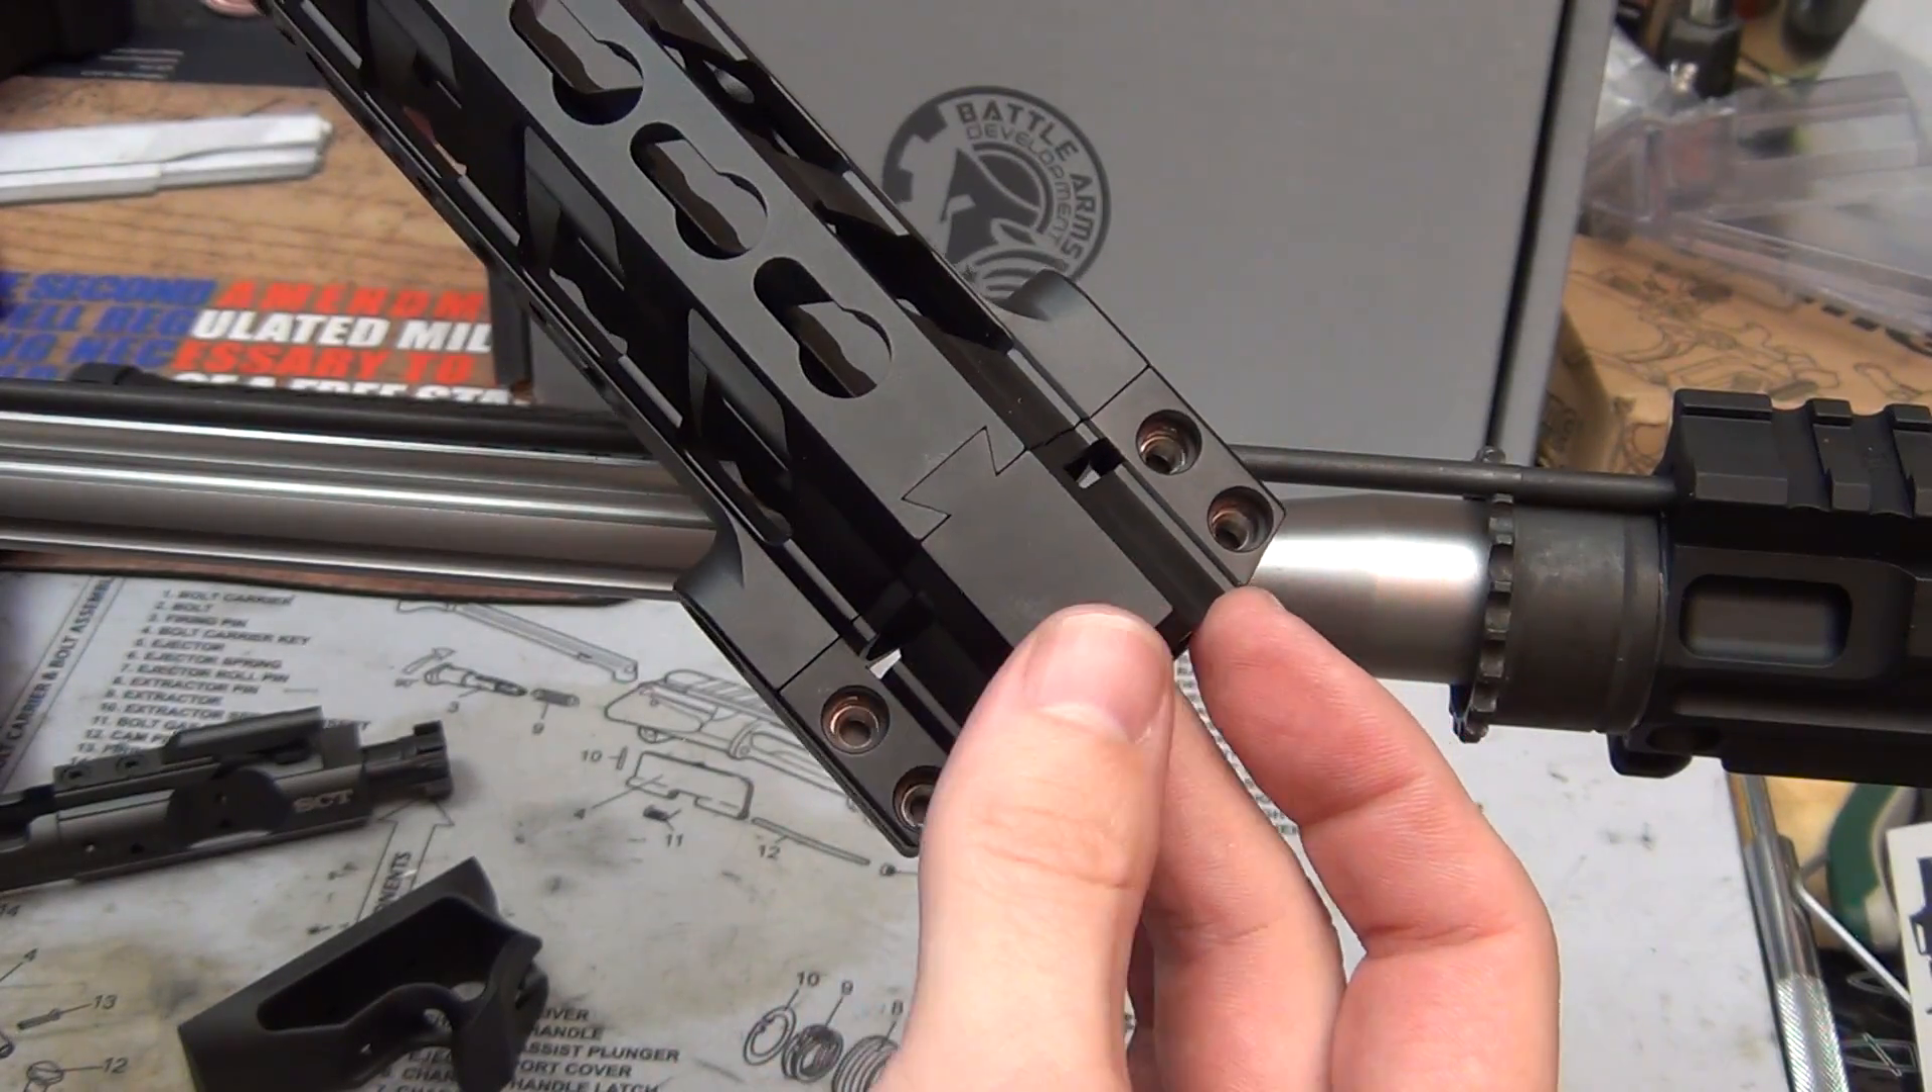Now we just need to put the rail on and this thing's pretty much done.